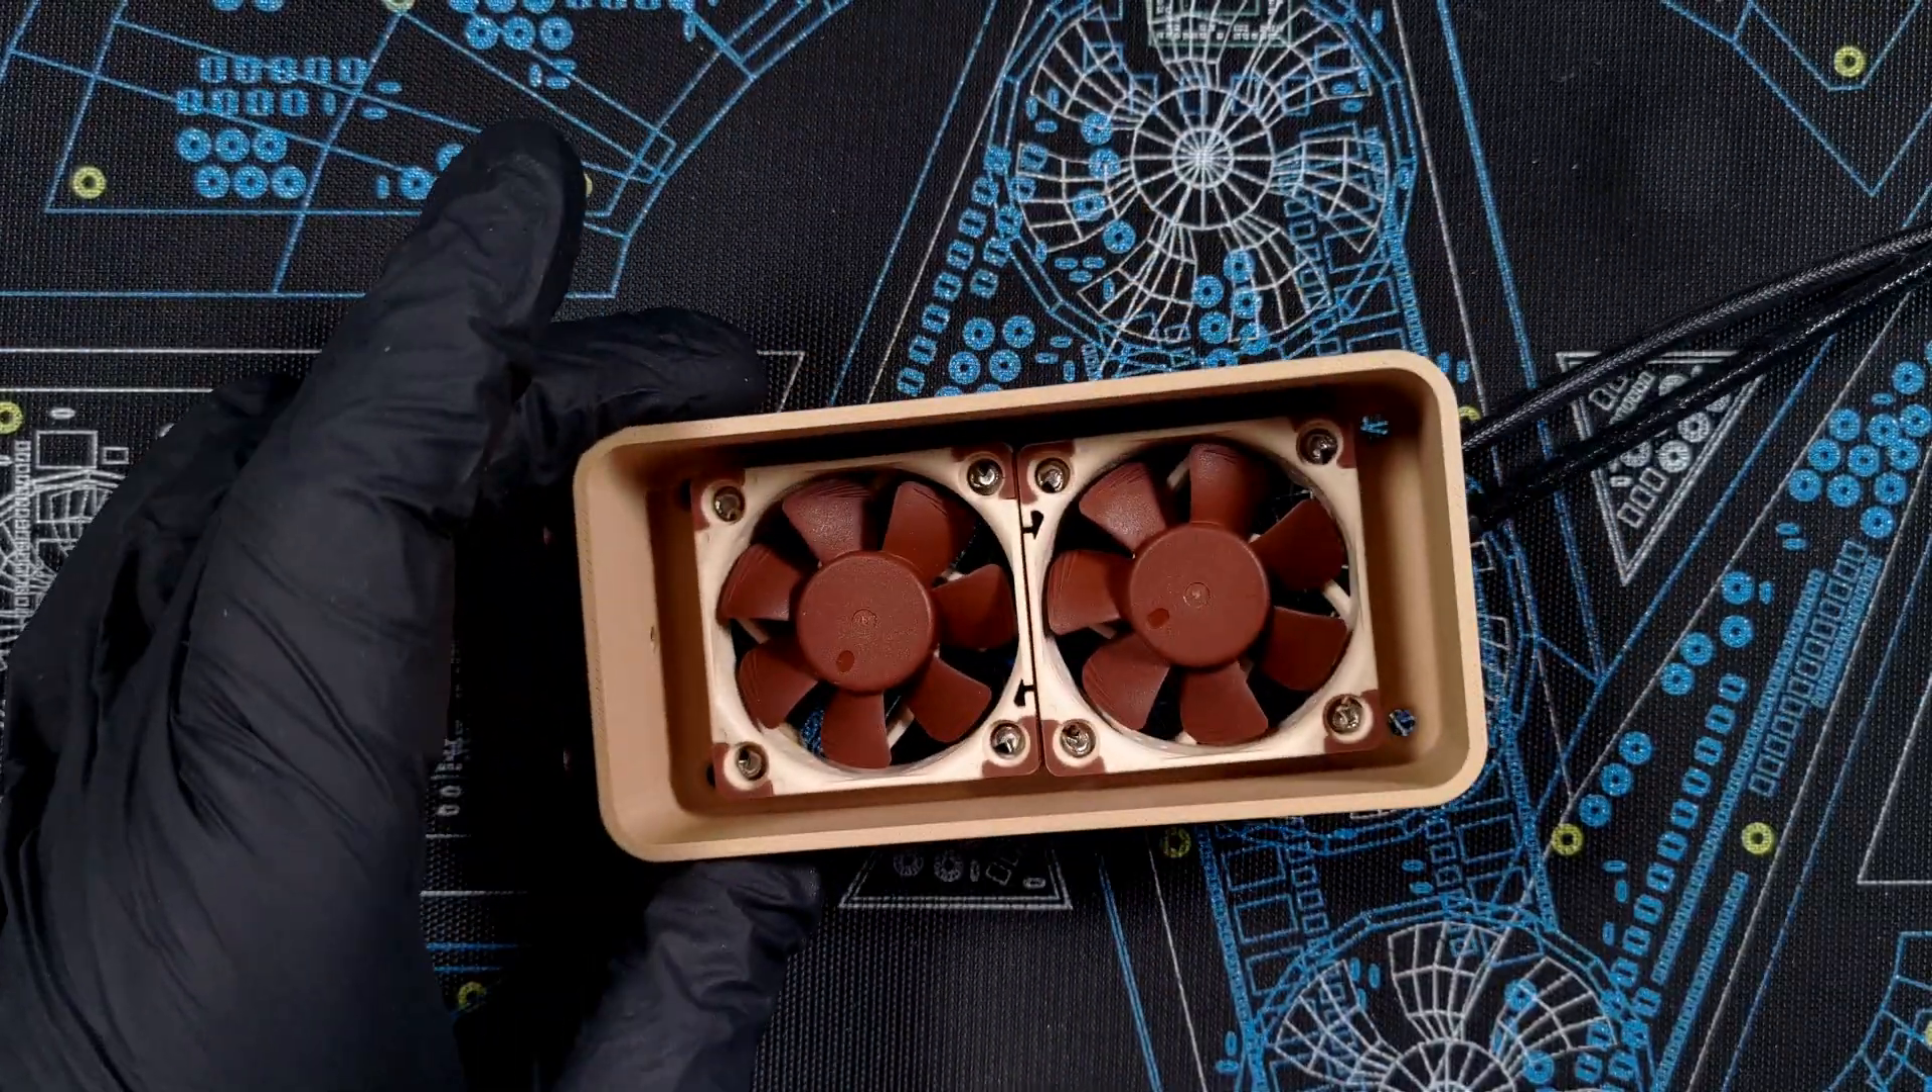The only thing remaining is to grab some fan screws and mount the fans onto the case there they are a nice fit no cables interfering anywhere.